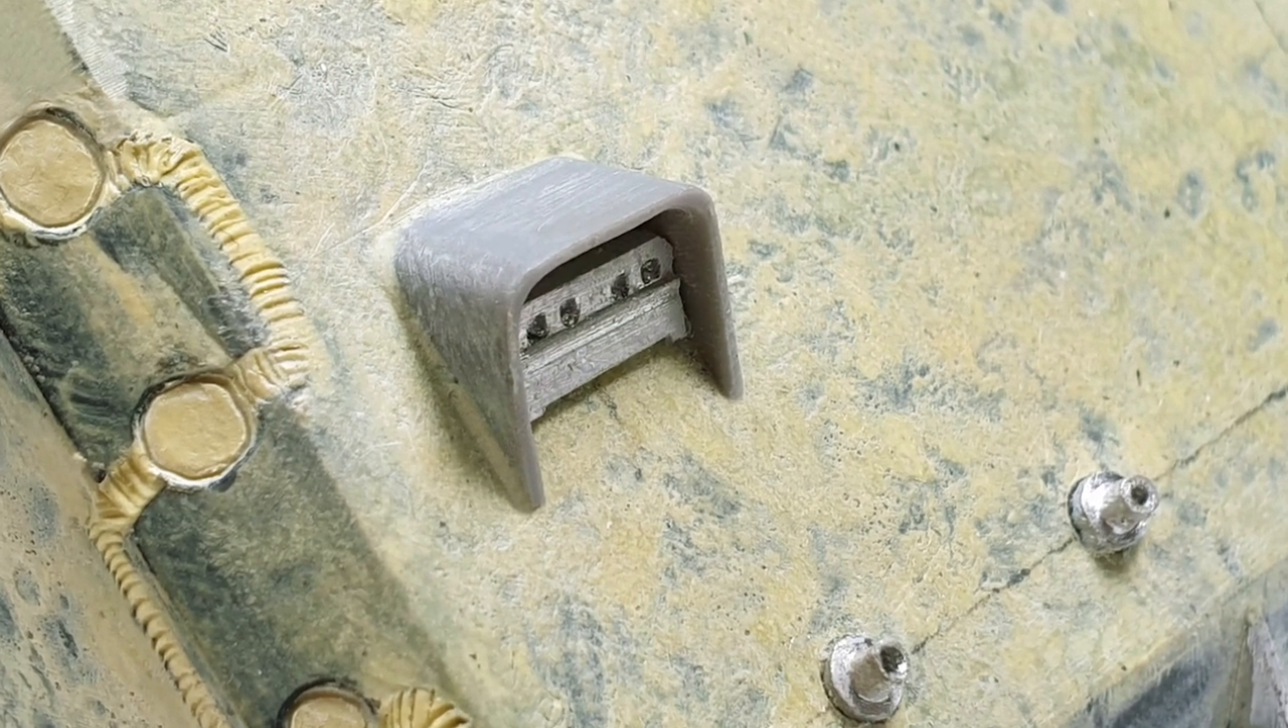The cast convoy light and its 3D printed cover were next on the list and marked the completion of the rear end of the mouse.